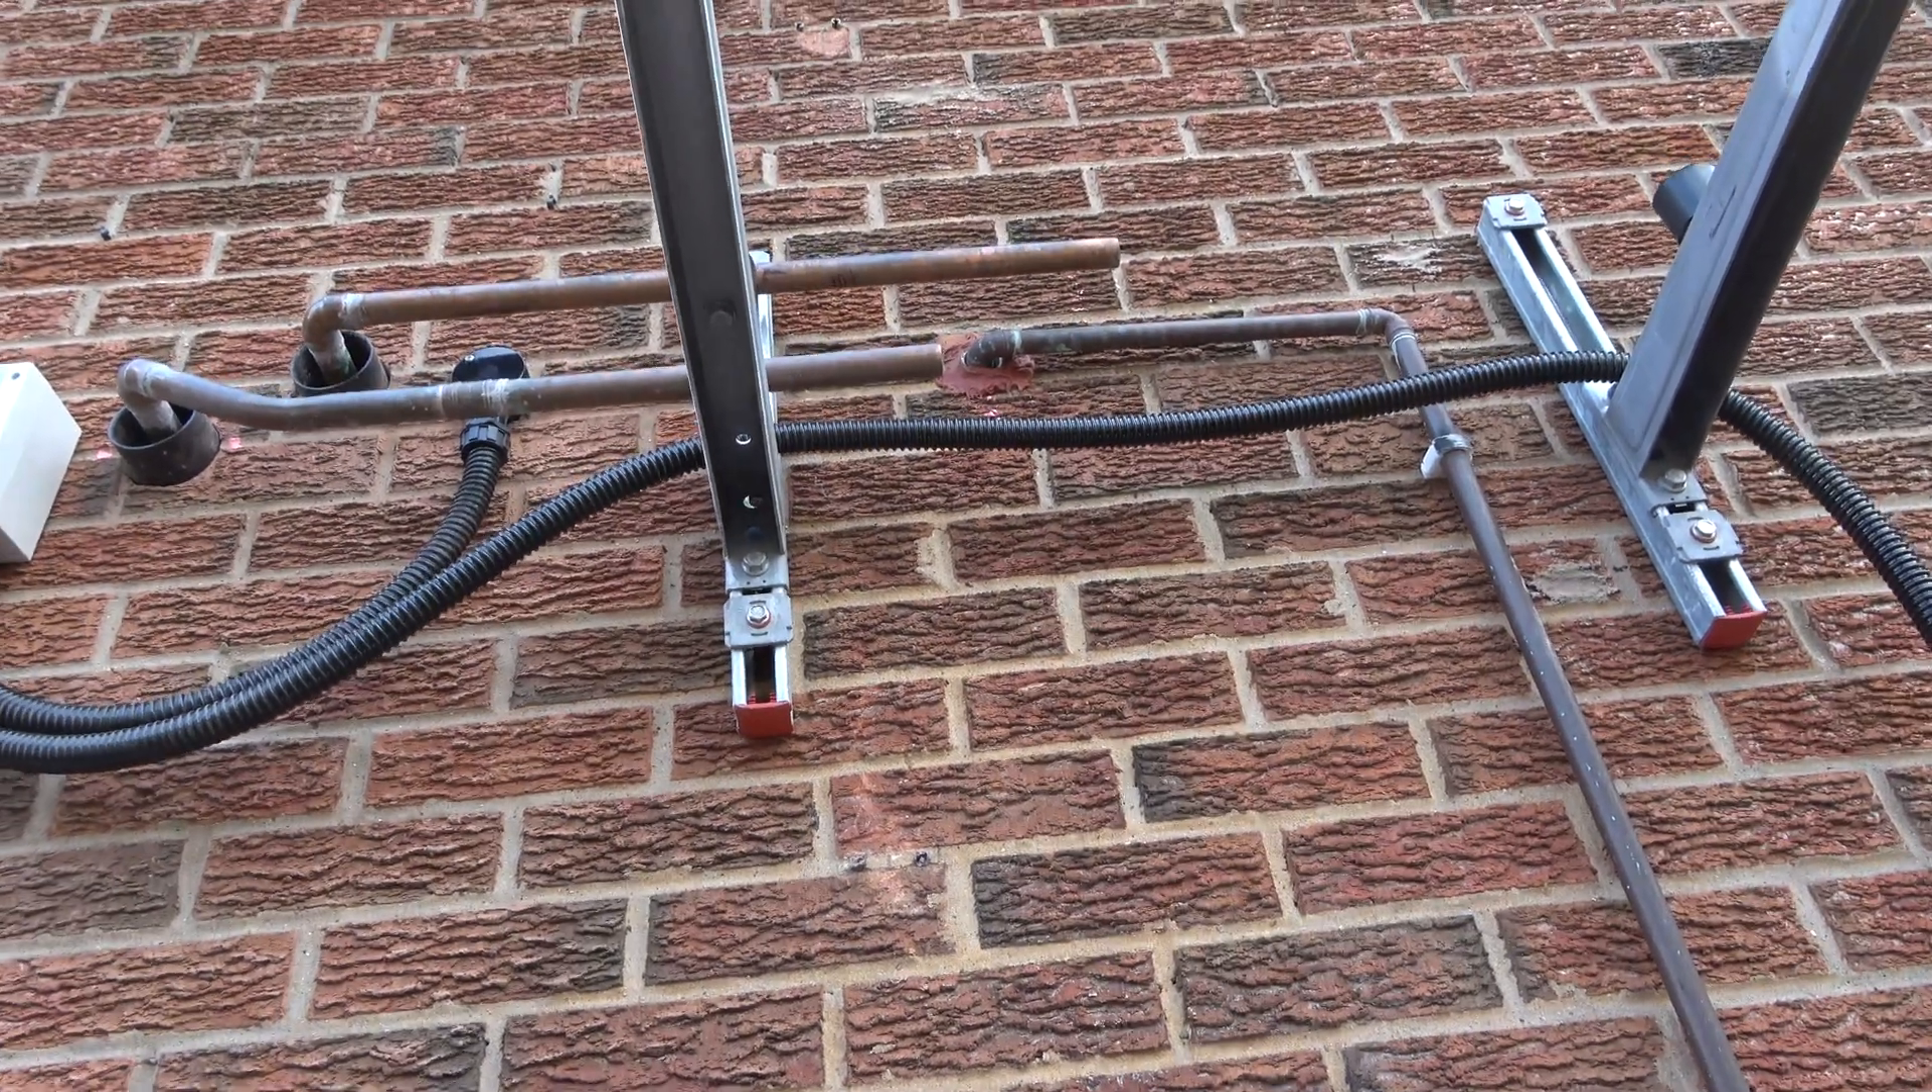We also have the flow return pipes. They're just waiting to be connected up.